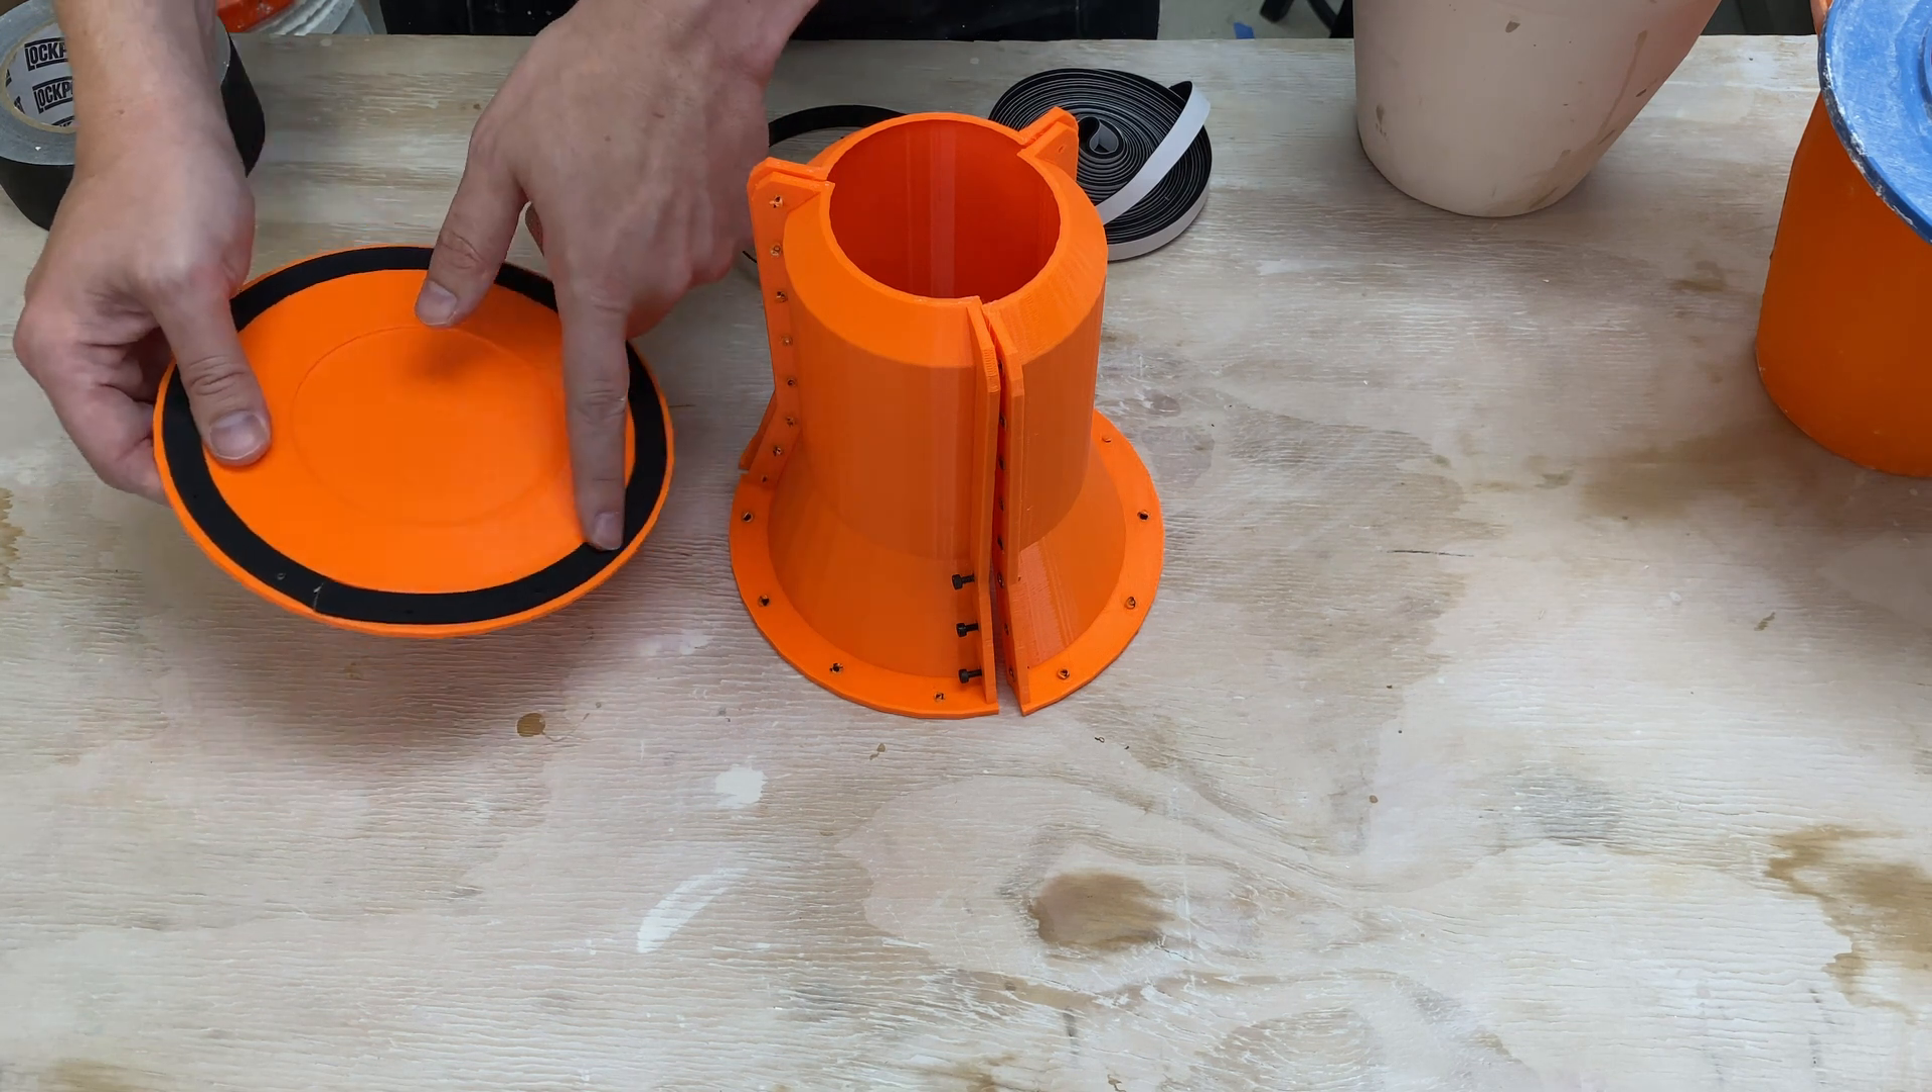And then there's a bottom plate that will go in the middle. I've already started putting down some of the gasket and we'll go ahead and do that to the rest.